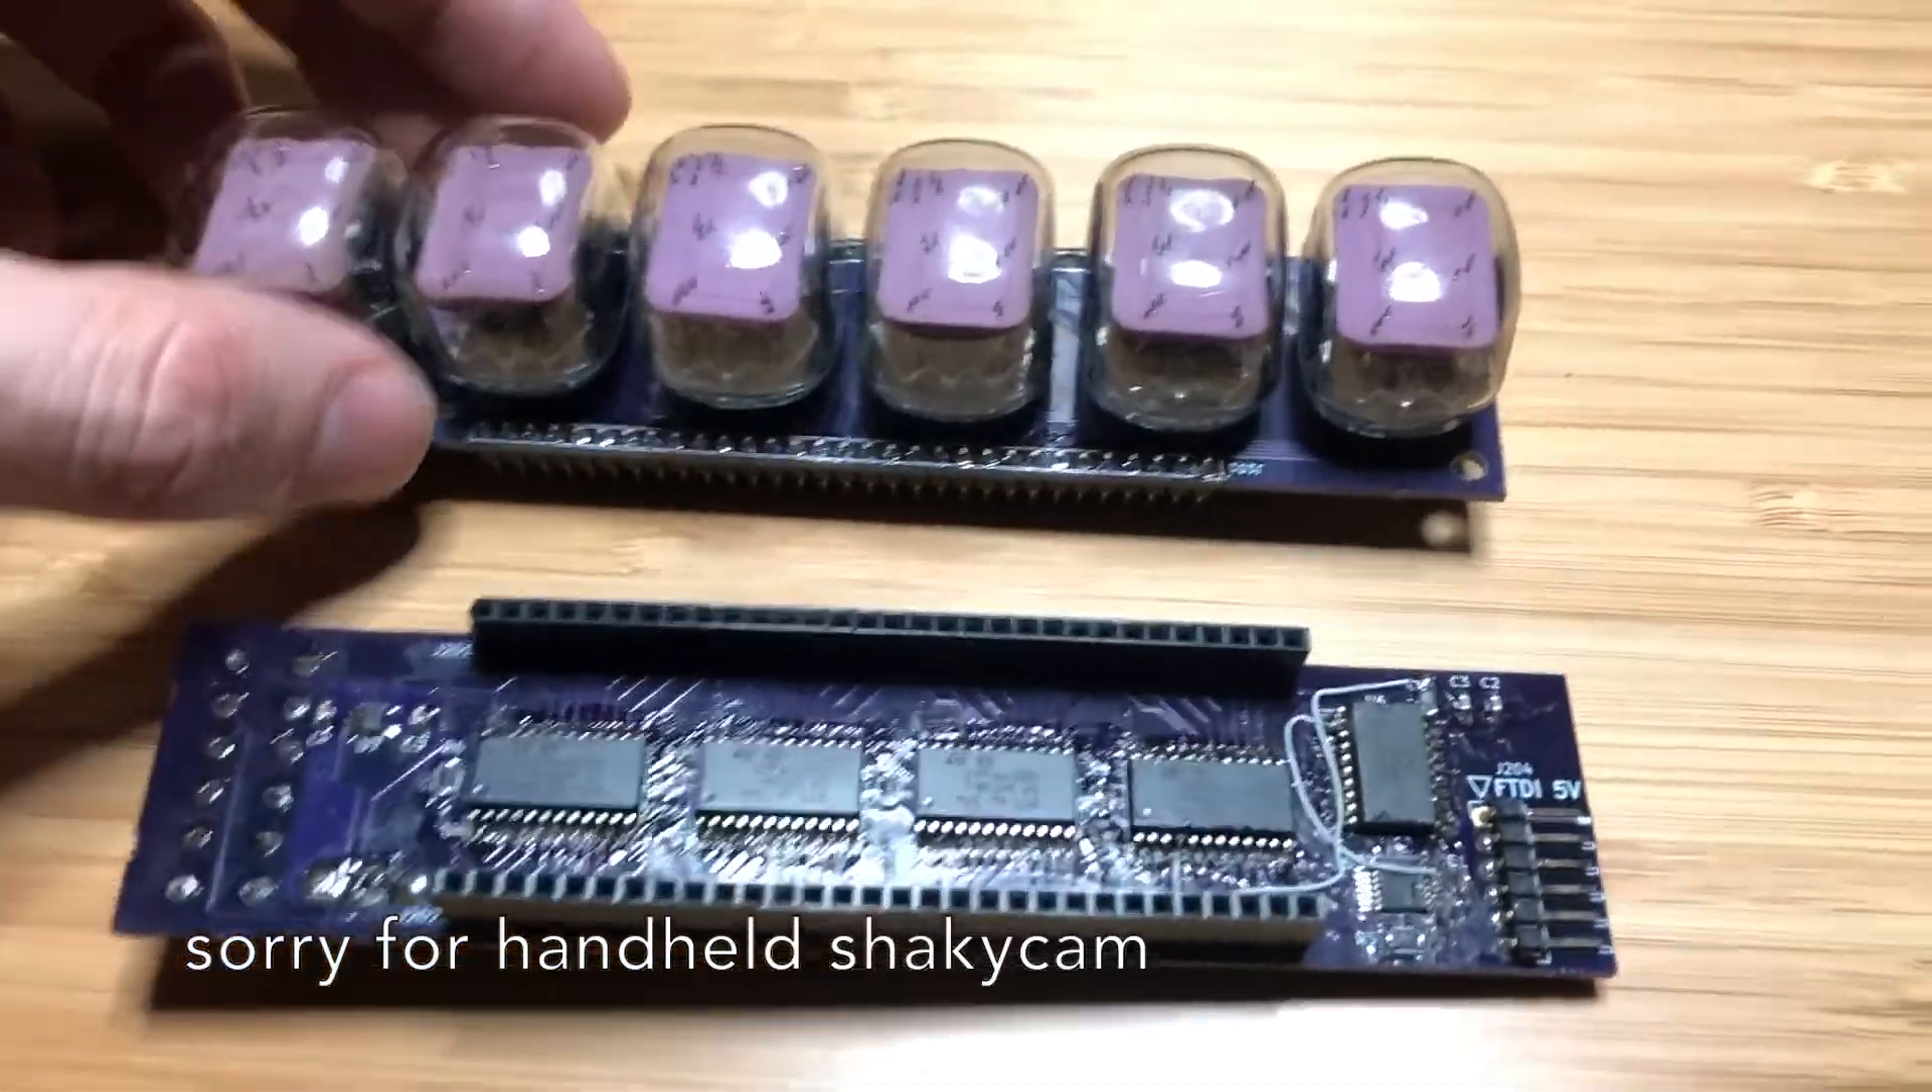Okay, so we've taken apart the two boards.